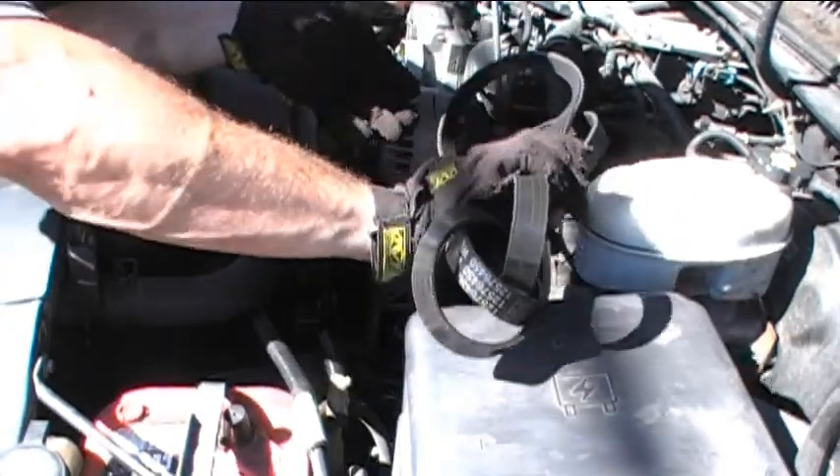Okay, so there we go, I've got the whole main belt off, and we'll take a closer look at it later, but this is it.